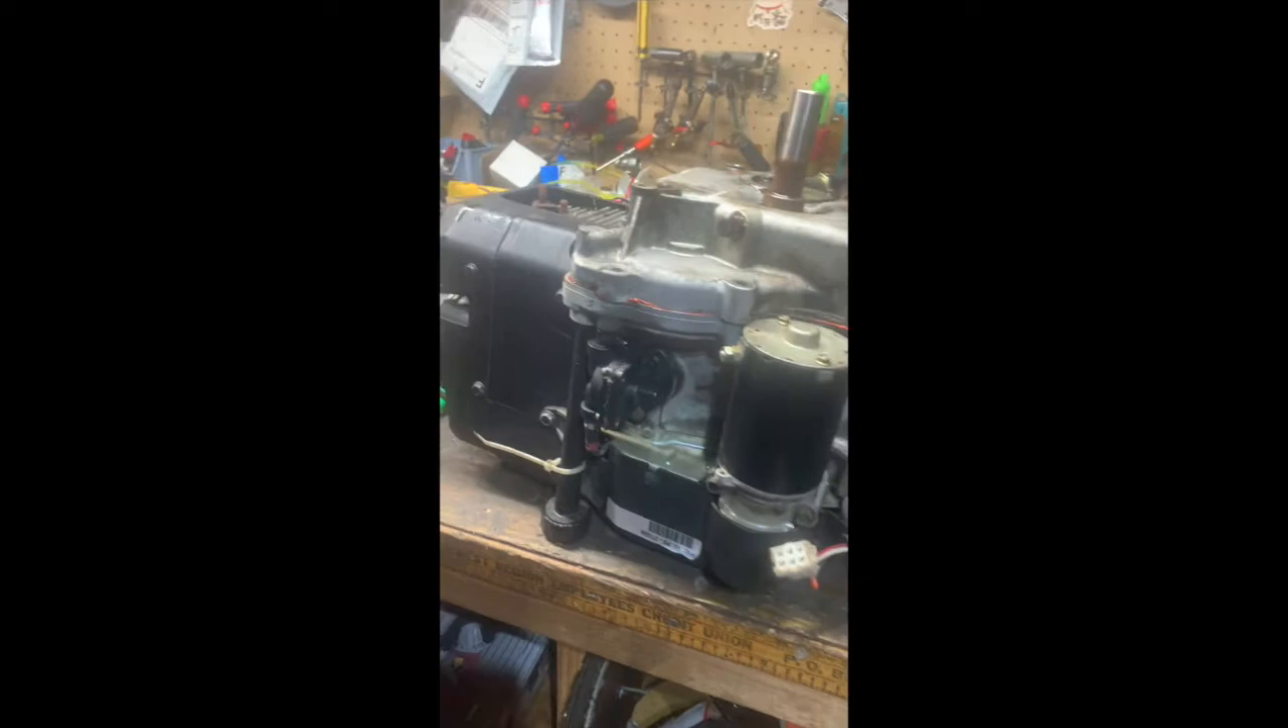I've got the engine off the tractor and the engine is here on my bench I've got it upside down.